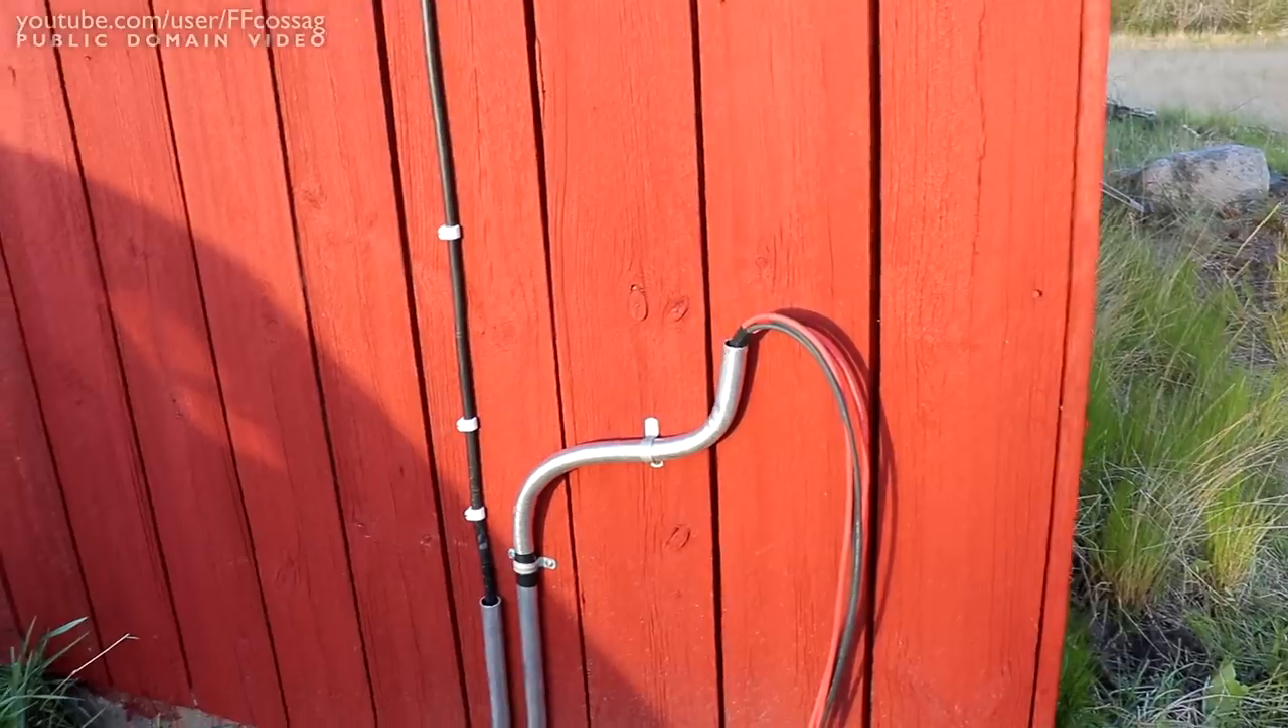So I have mounted my, well, mostly mounted my very homemade S-bend to the wall there.